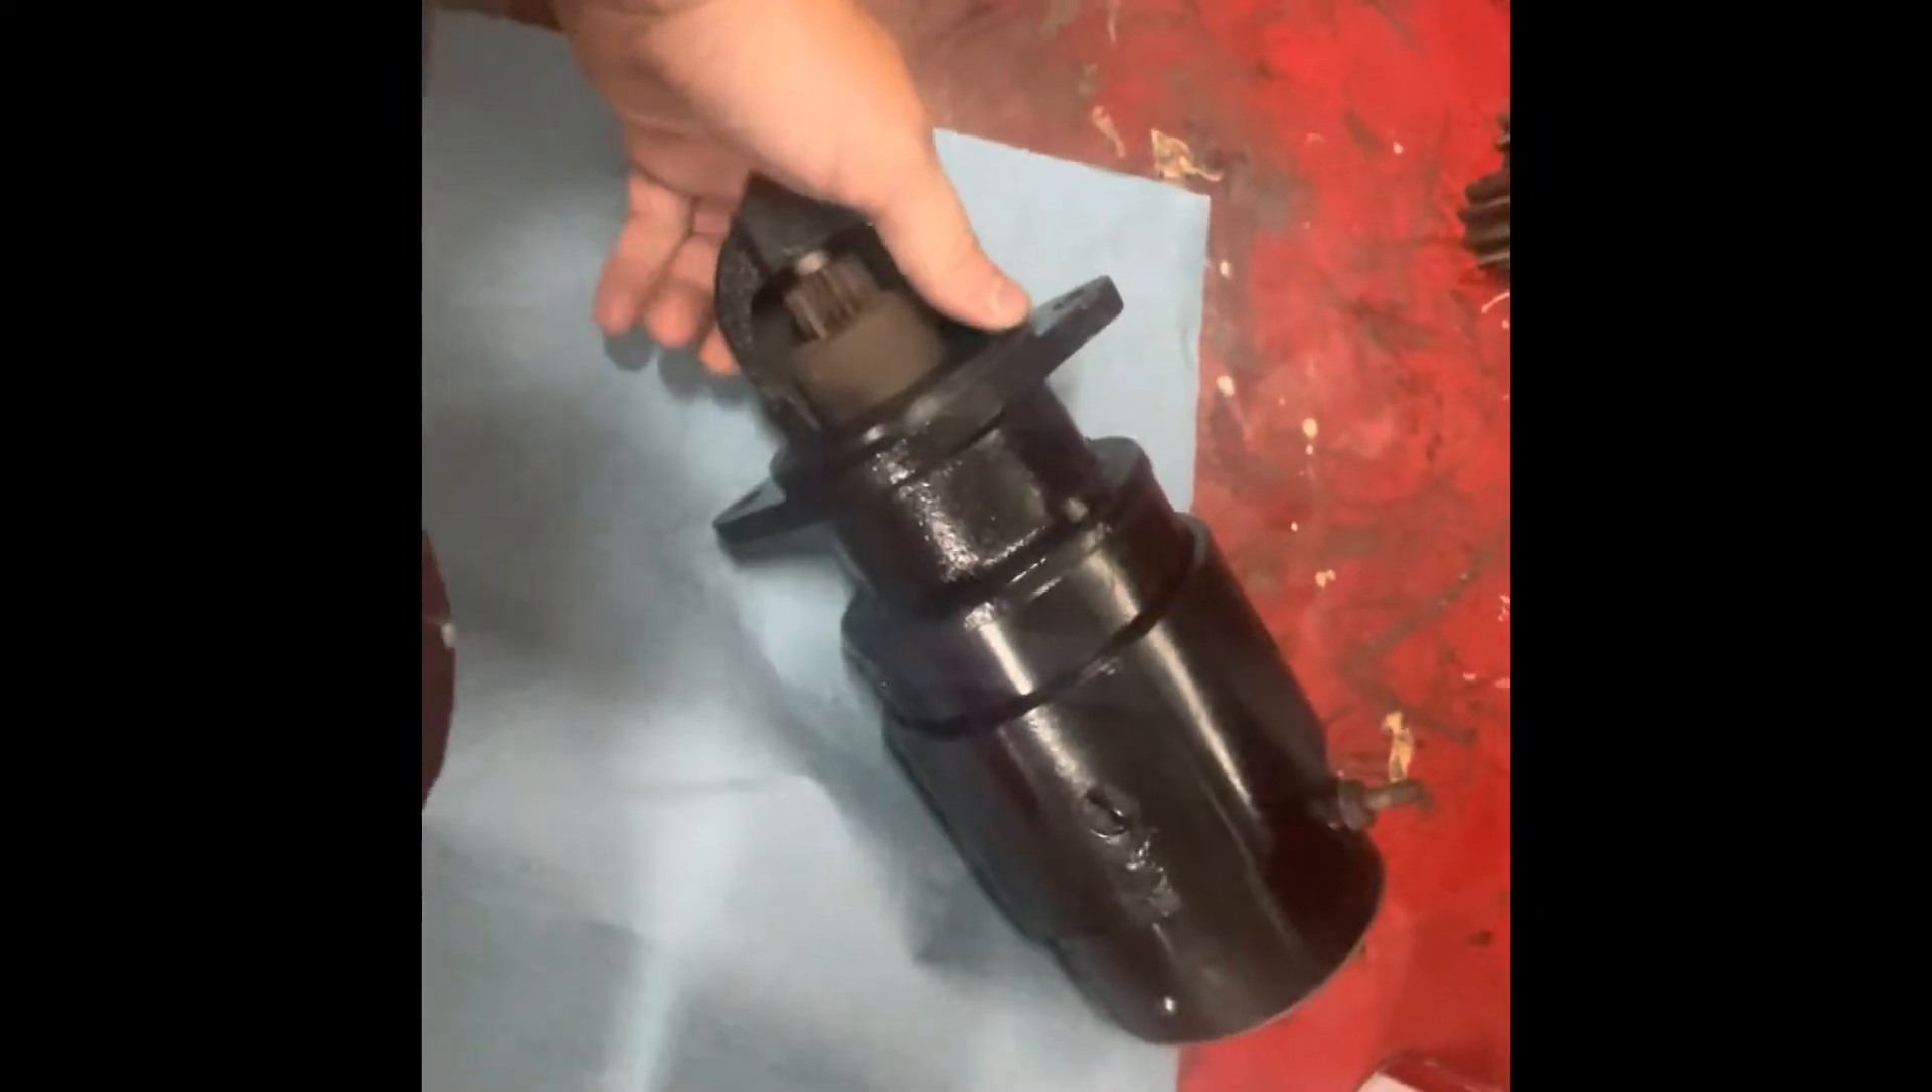As you can see I finished up the starter assembly.